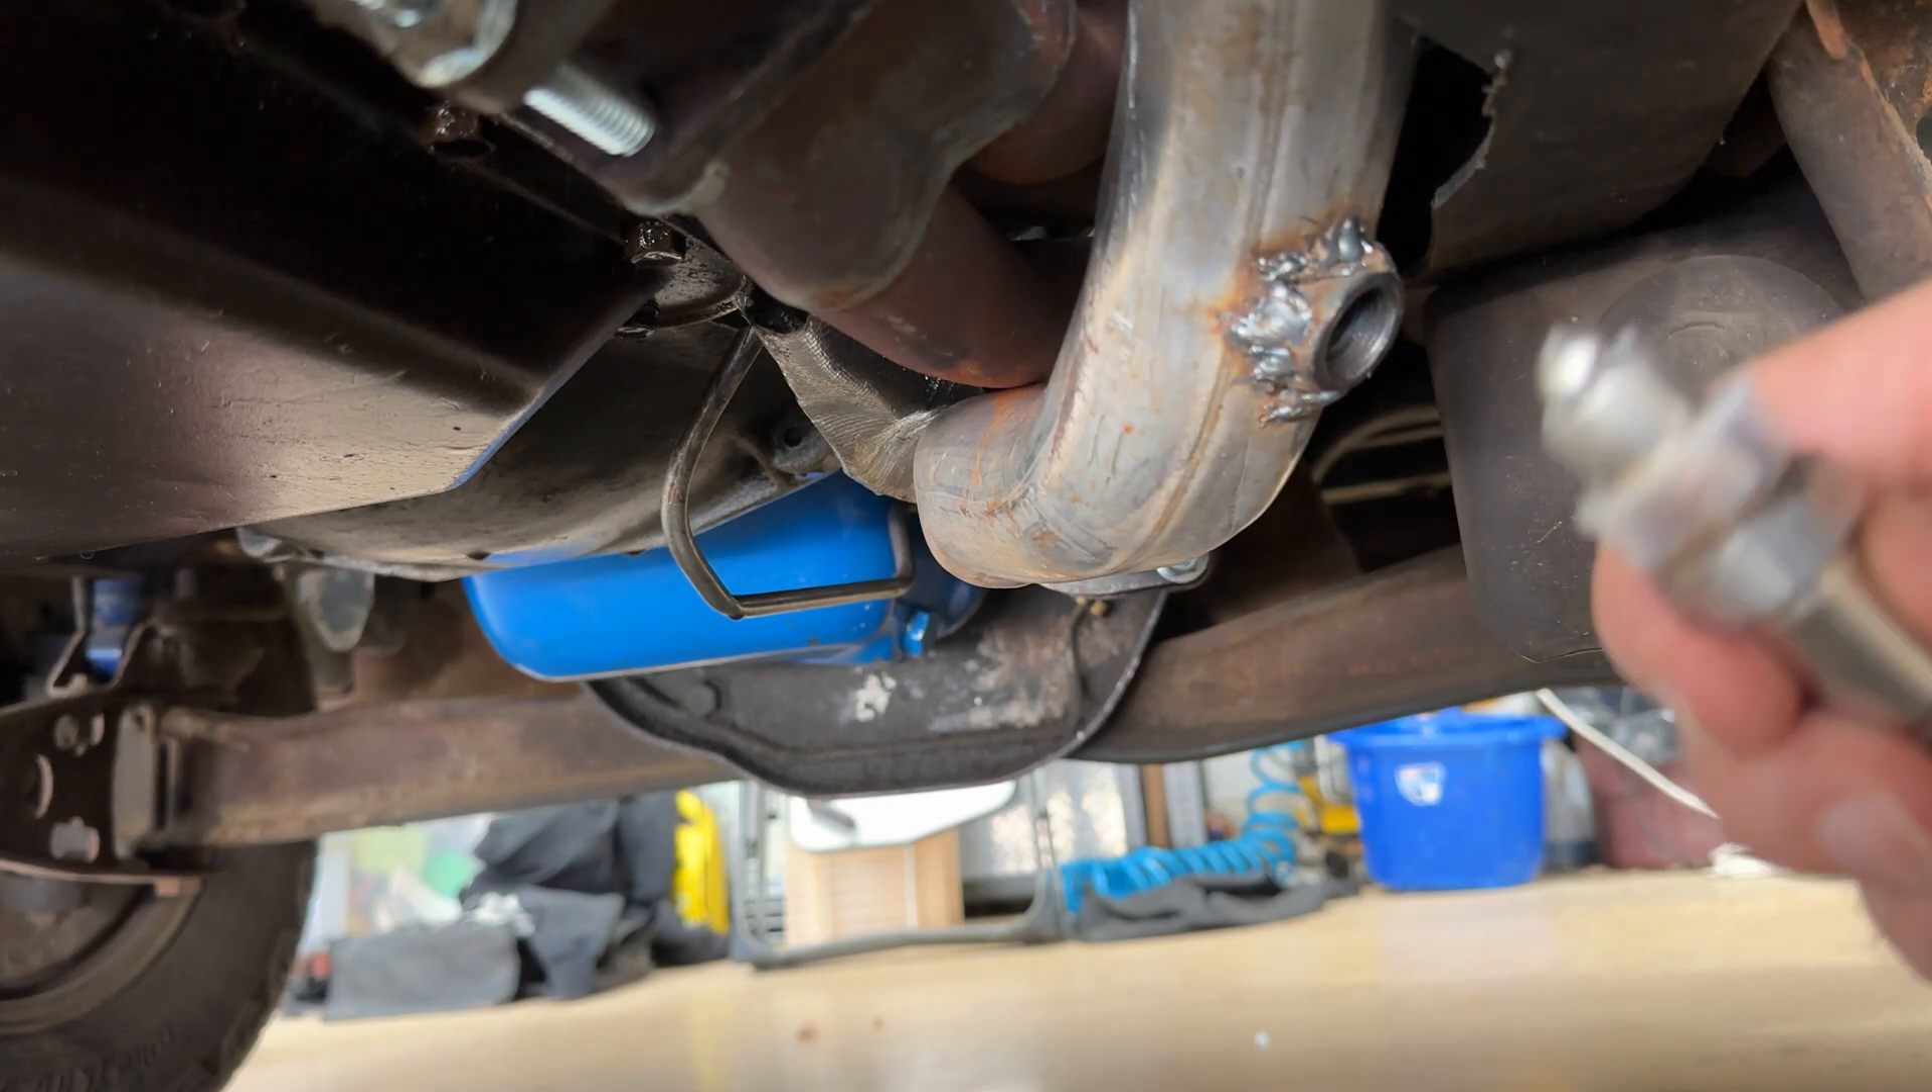All right, we've got our bung welded in here.